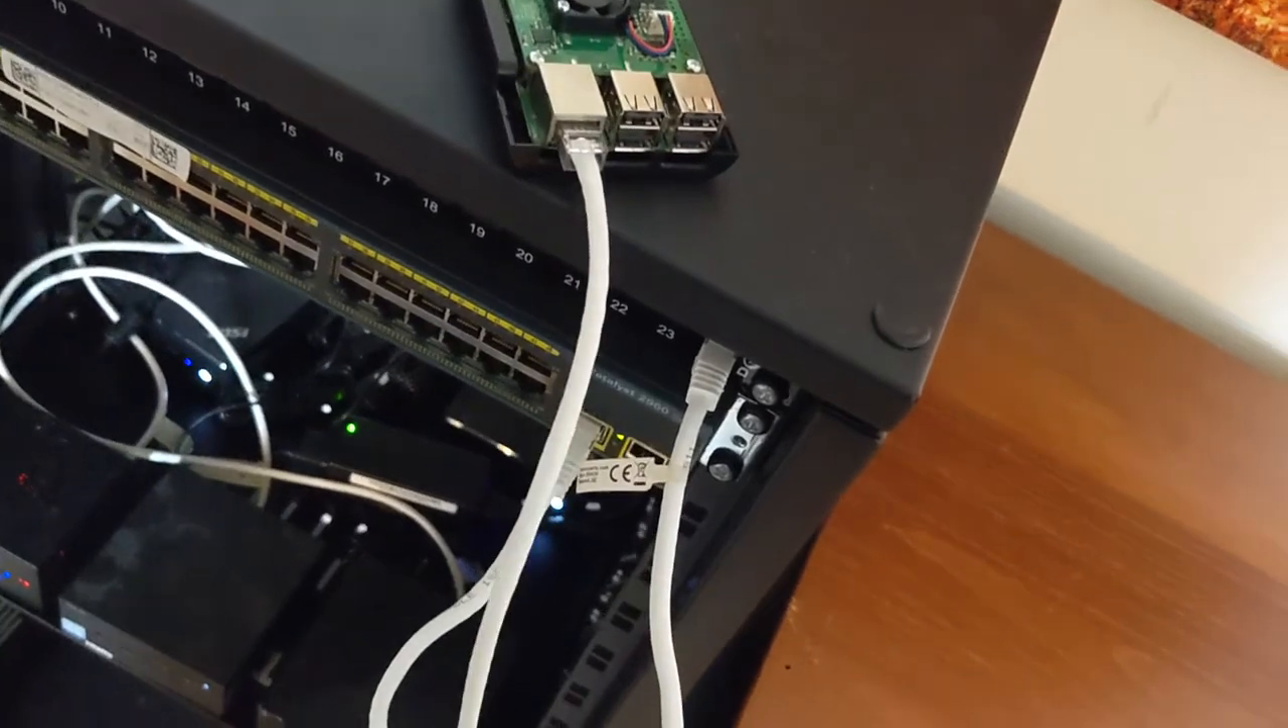There we have the cable in.